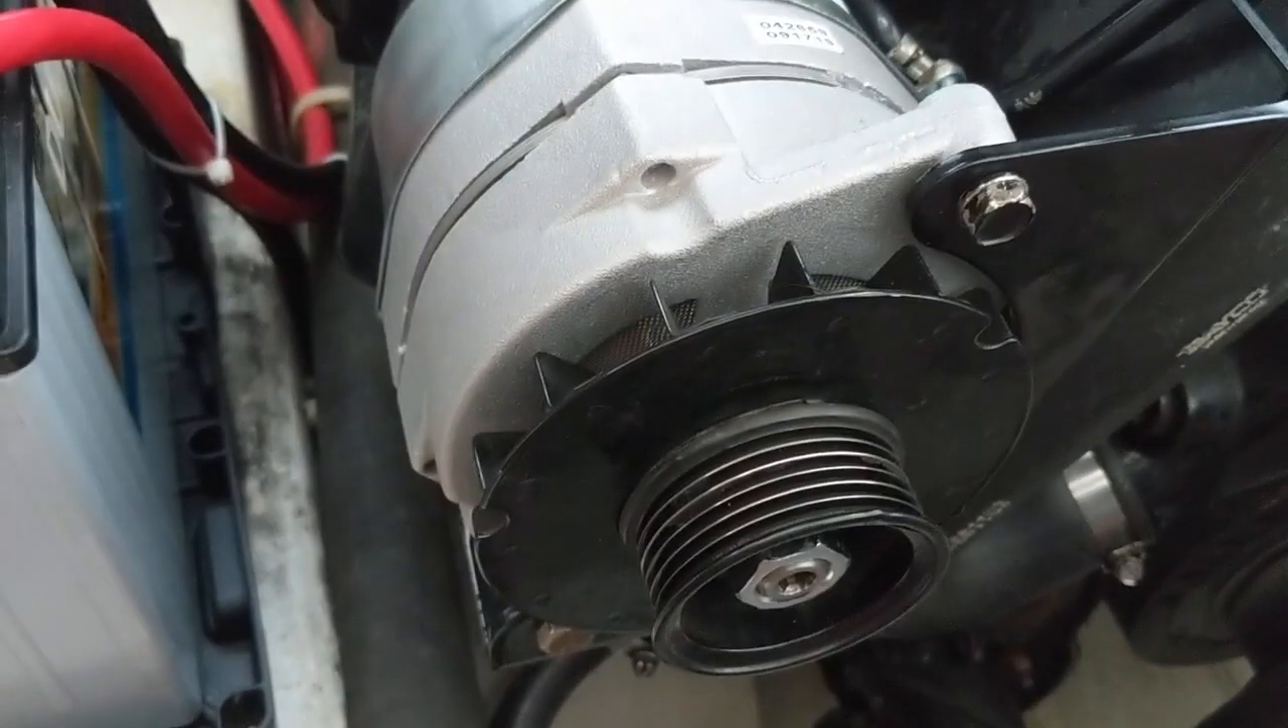And our new alternator is on.